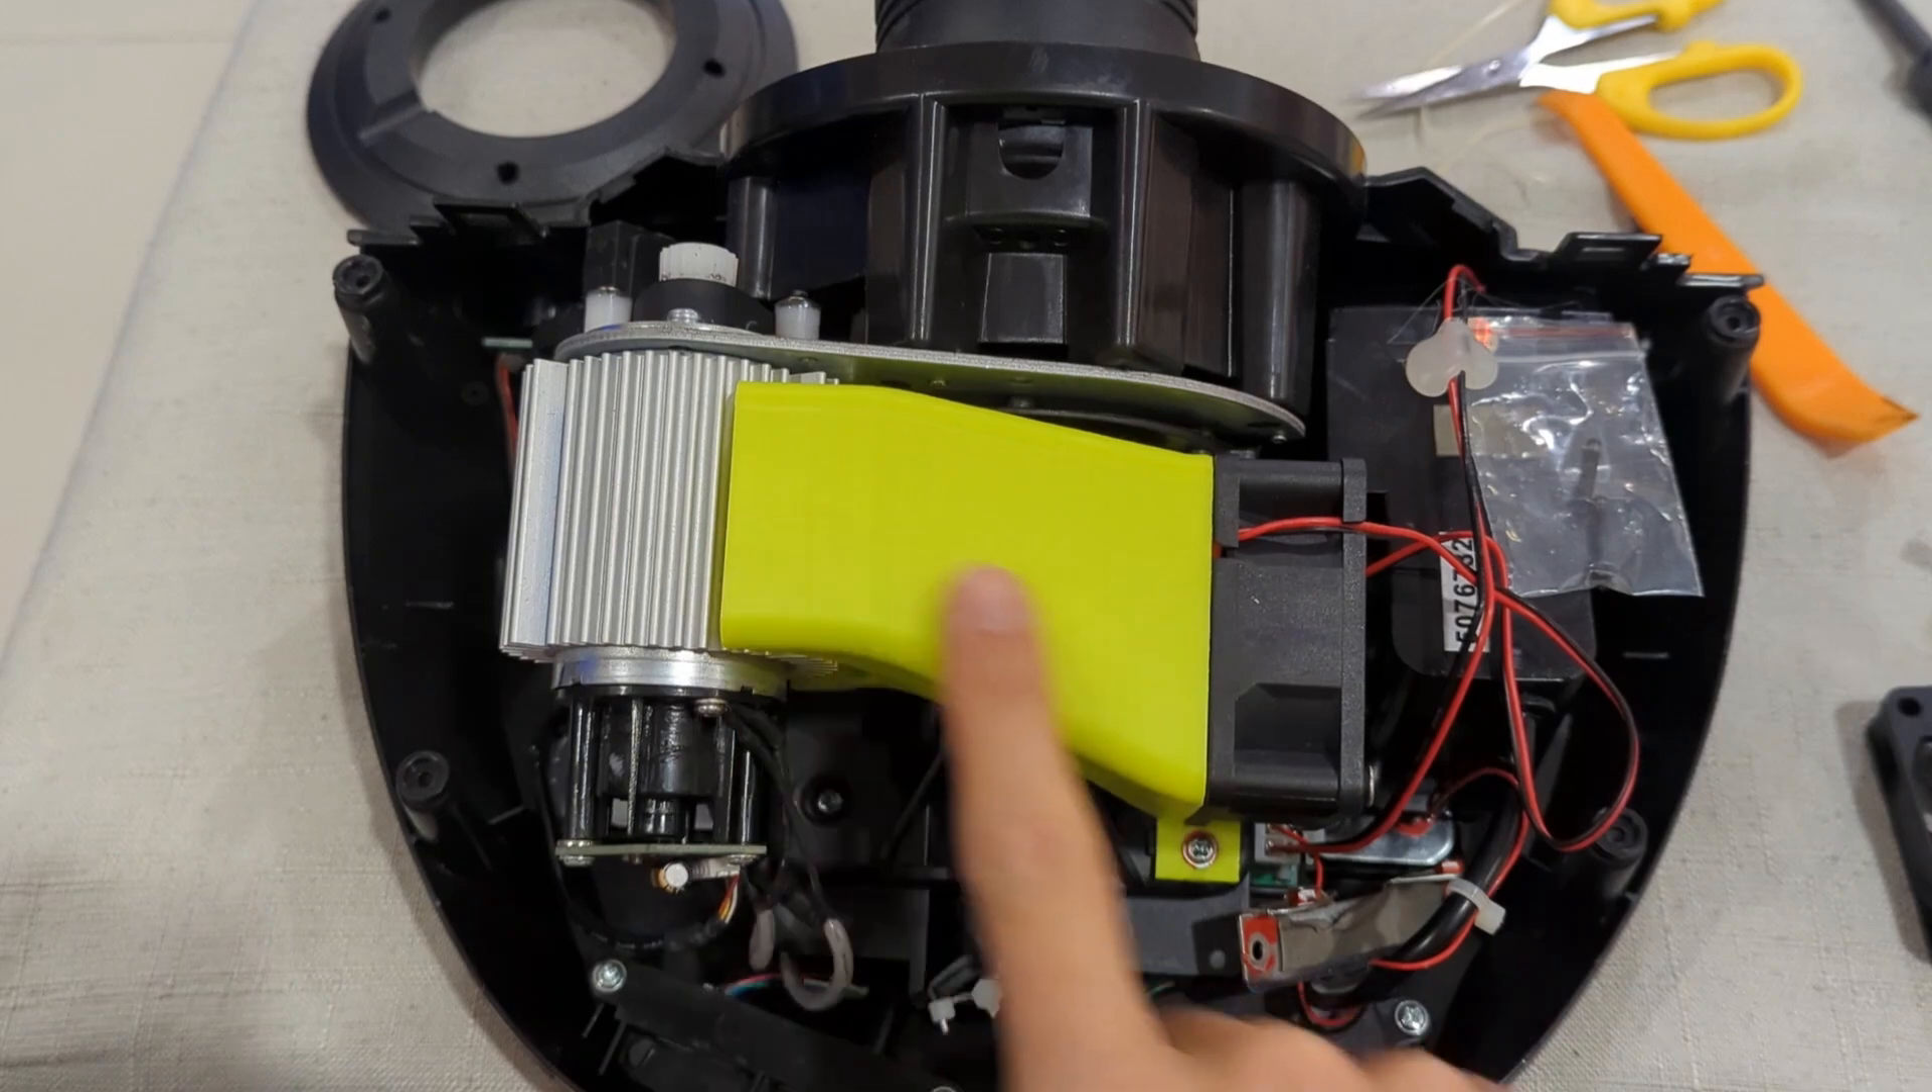Now I've got the fan and the 3d print piece mounted on.